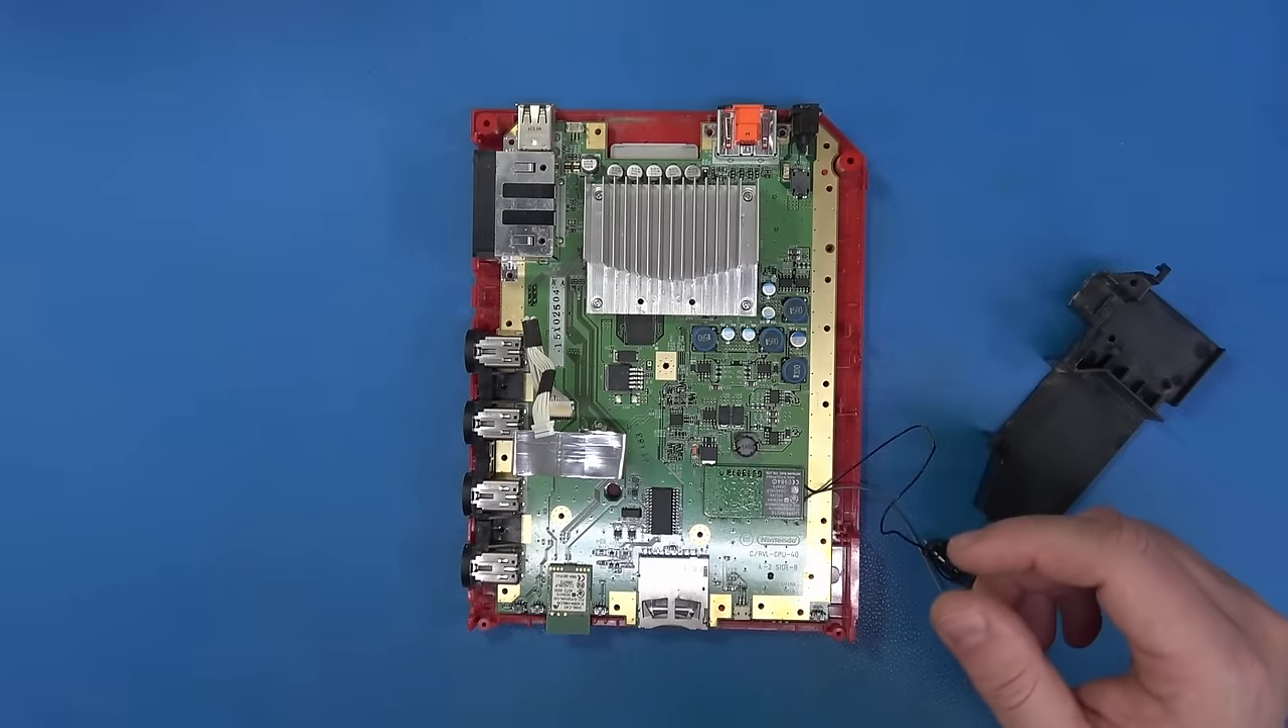And now we have fully exposed our mainboard.